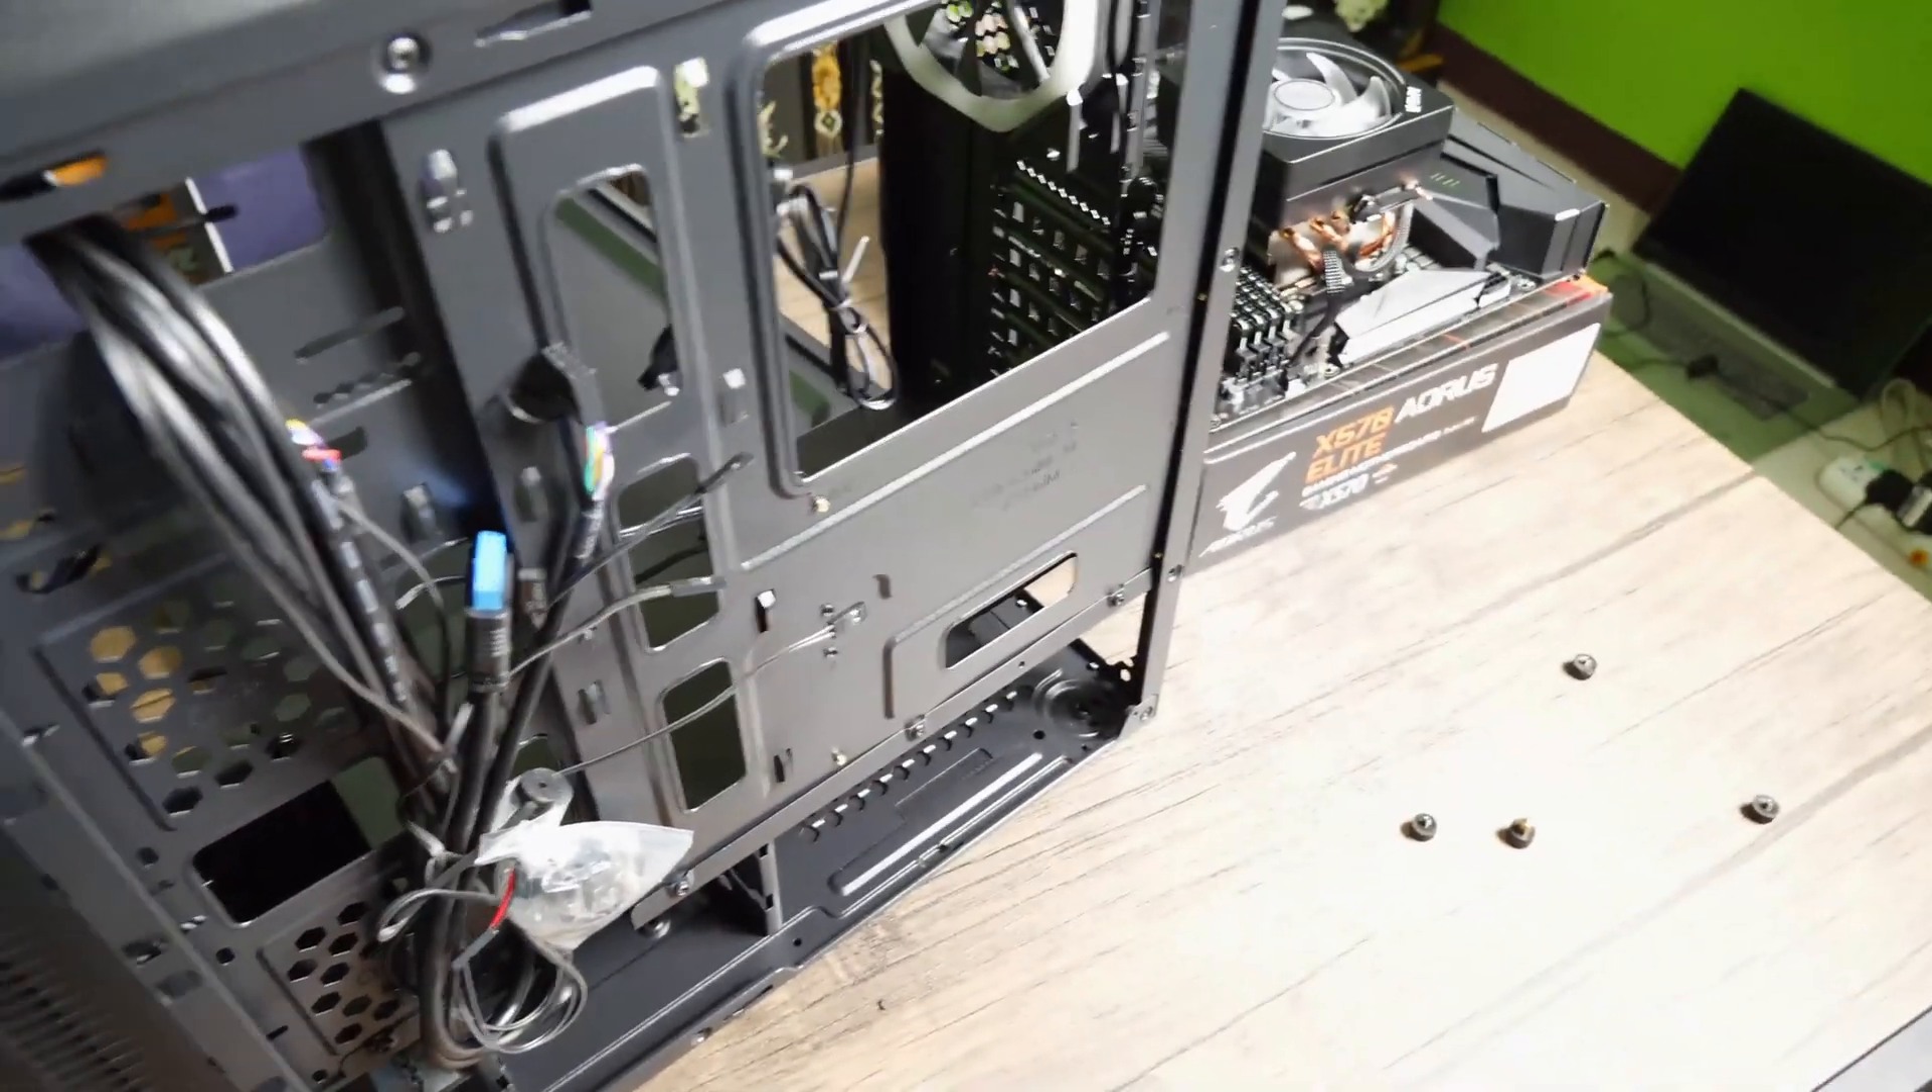Okay so as you can see I've had to slide off the rear side of the case here because all the cabling is hidden in this side.